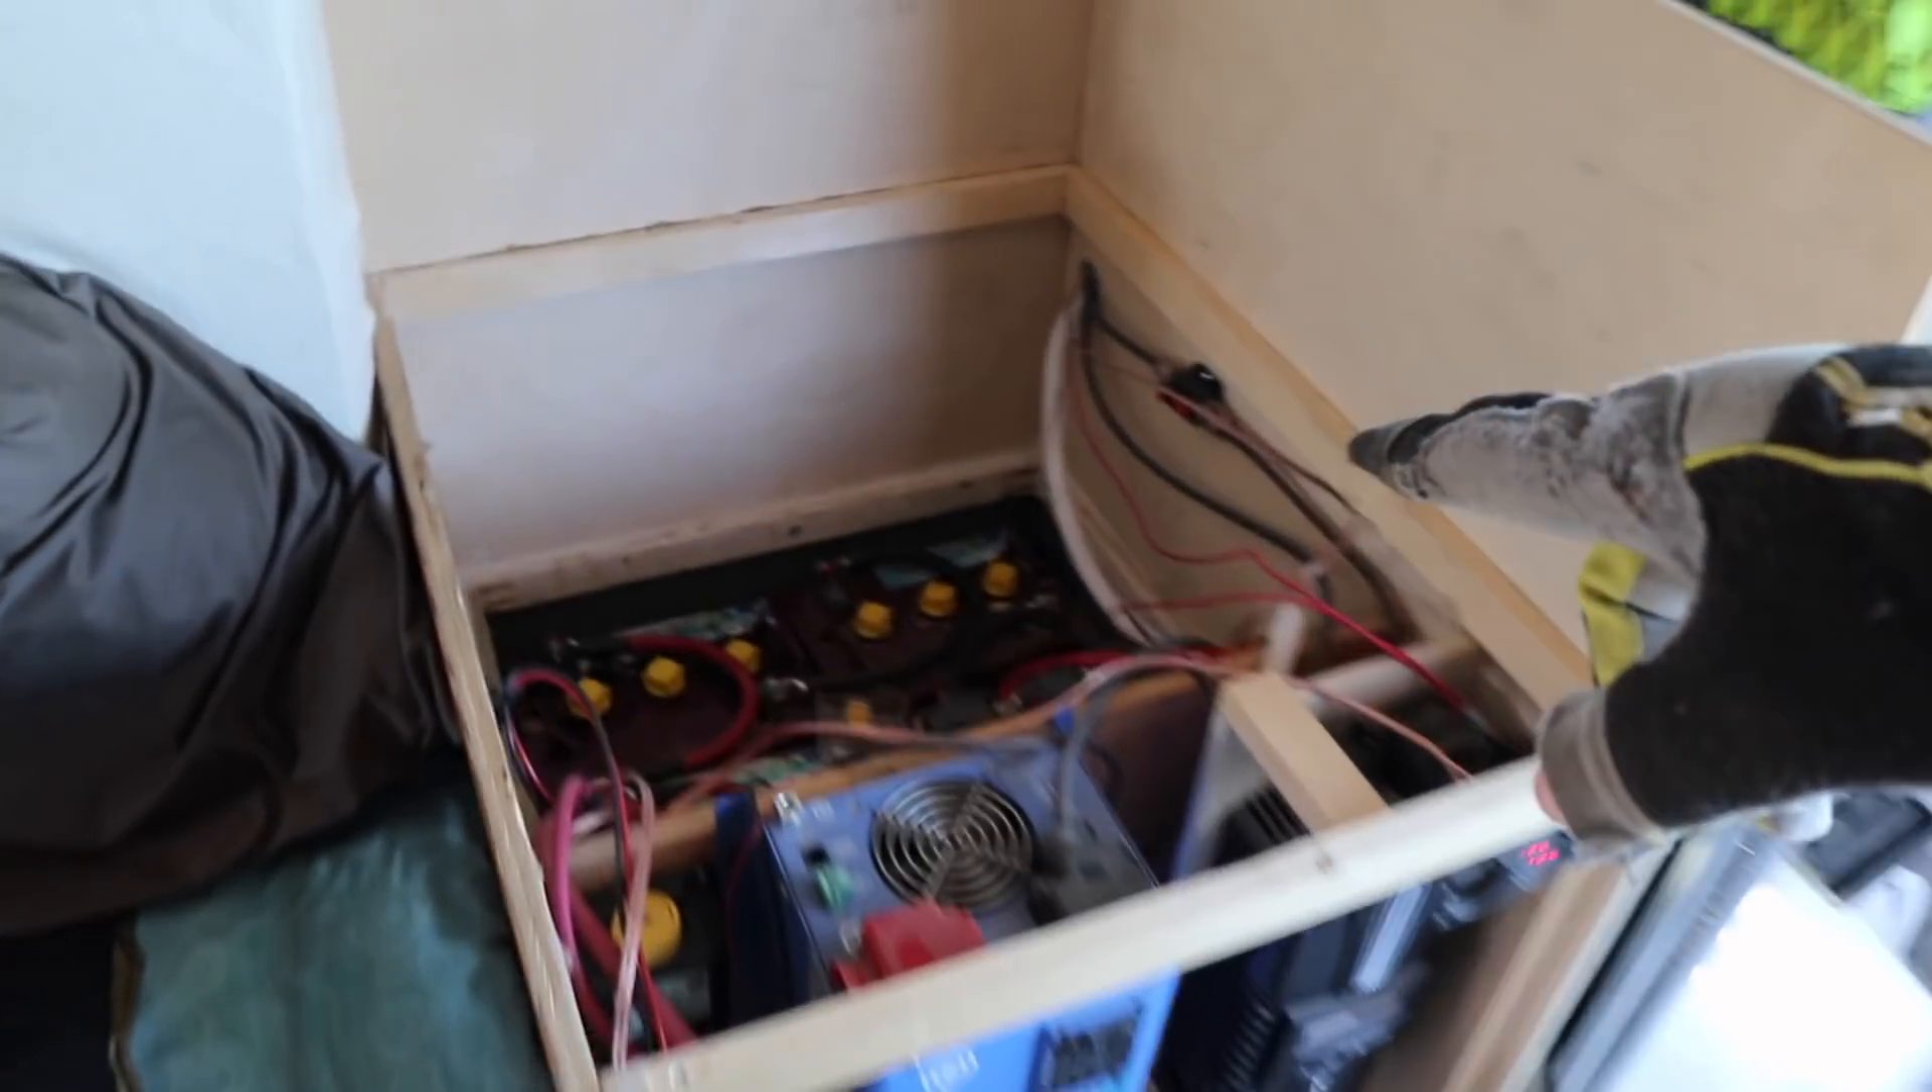I've just taken the cover off of my existing power box.